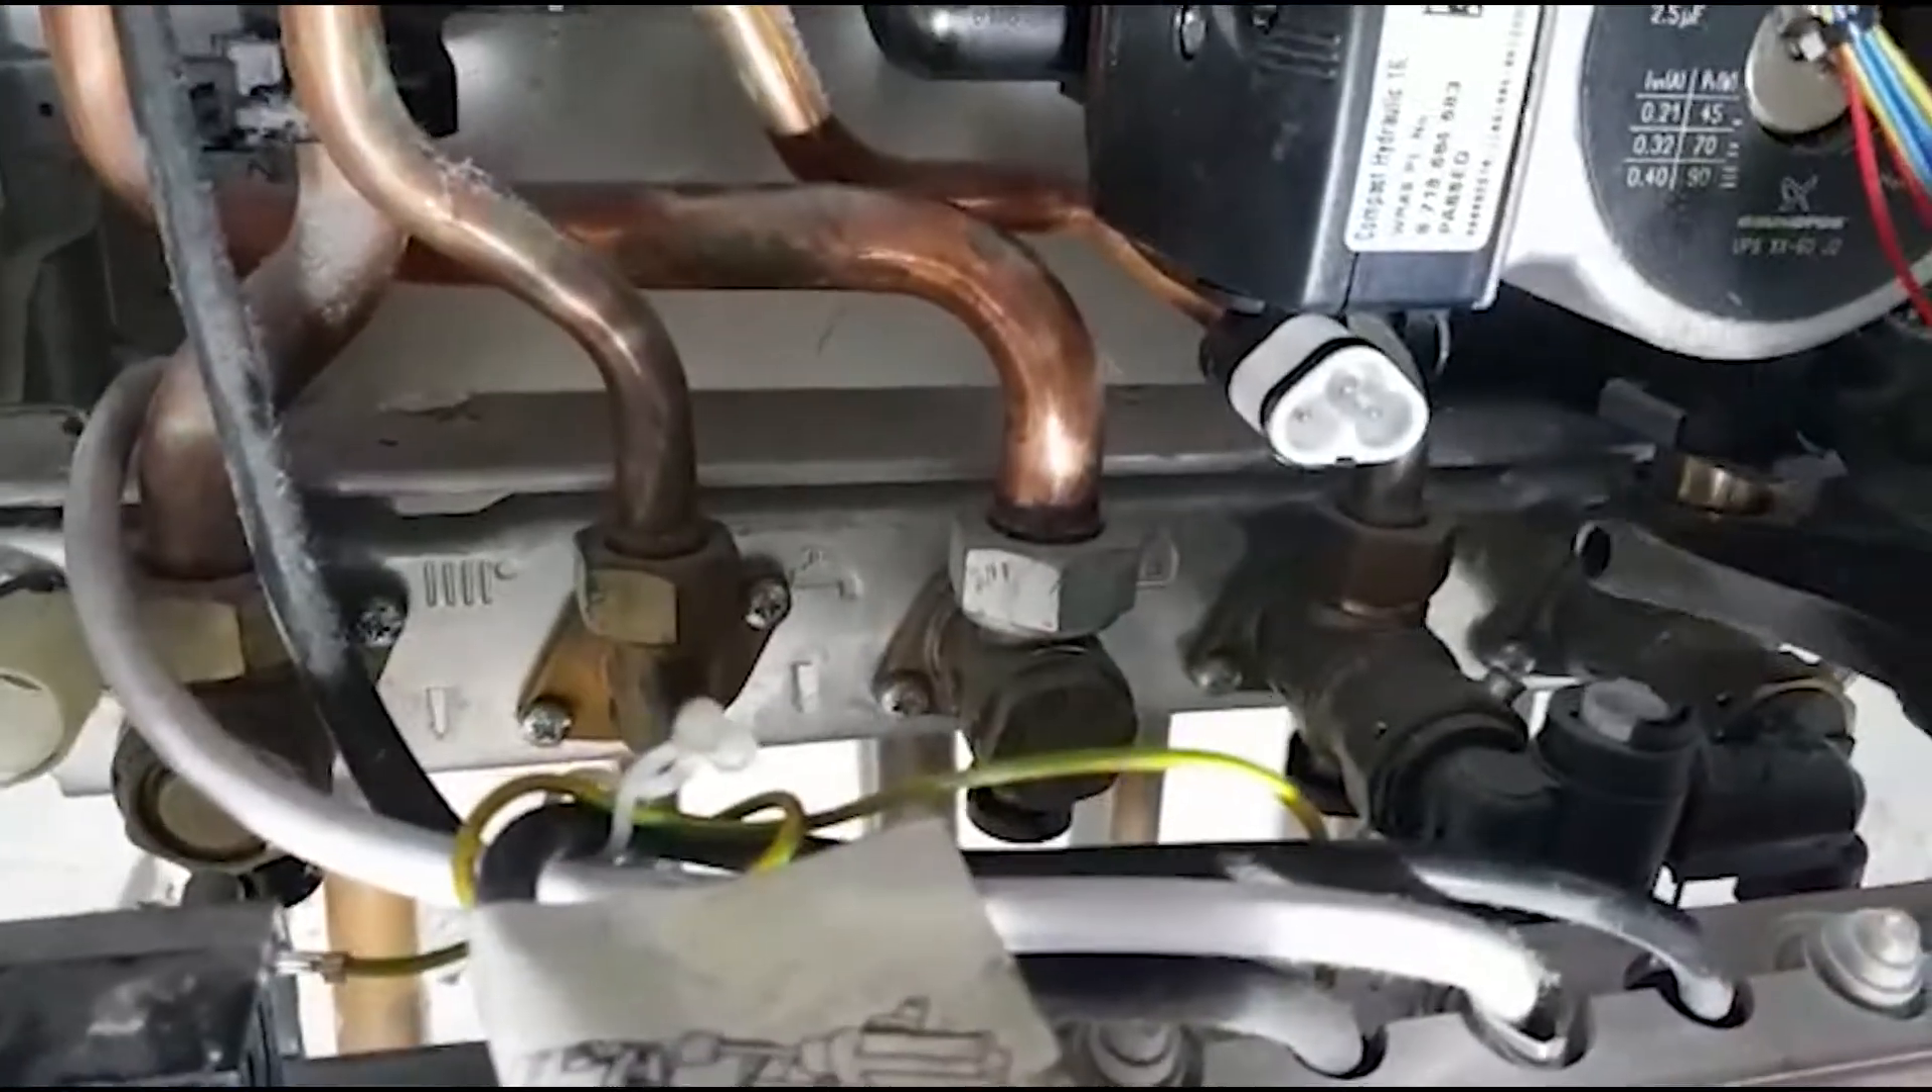Also, just to note, I've removed the plug head off the pump, which releases the electrics from the pump and exposes the white jack with the three pins on it.